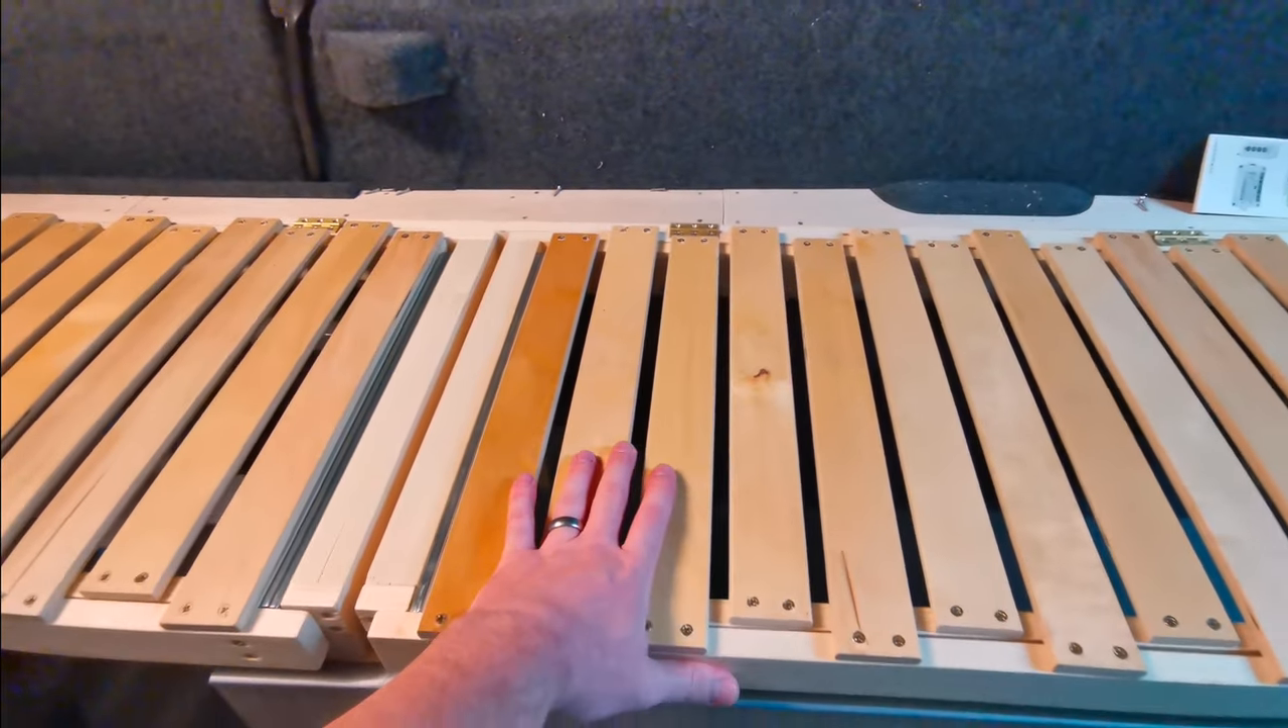I've got both of these bed slats in place now.